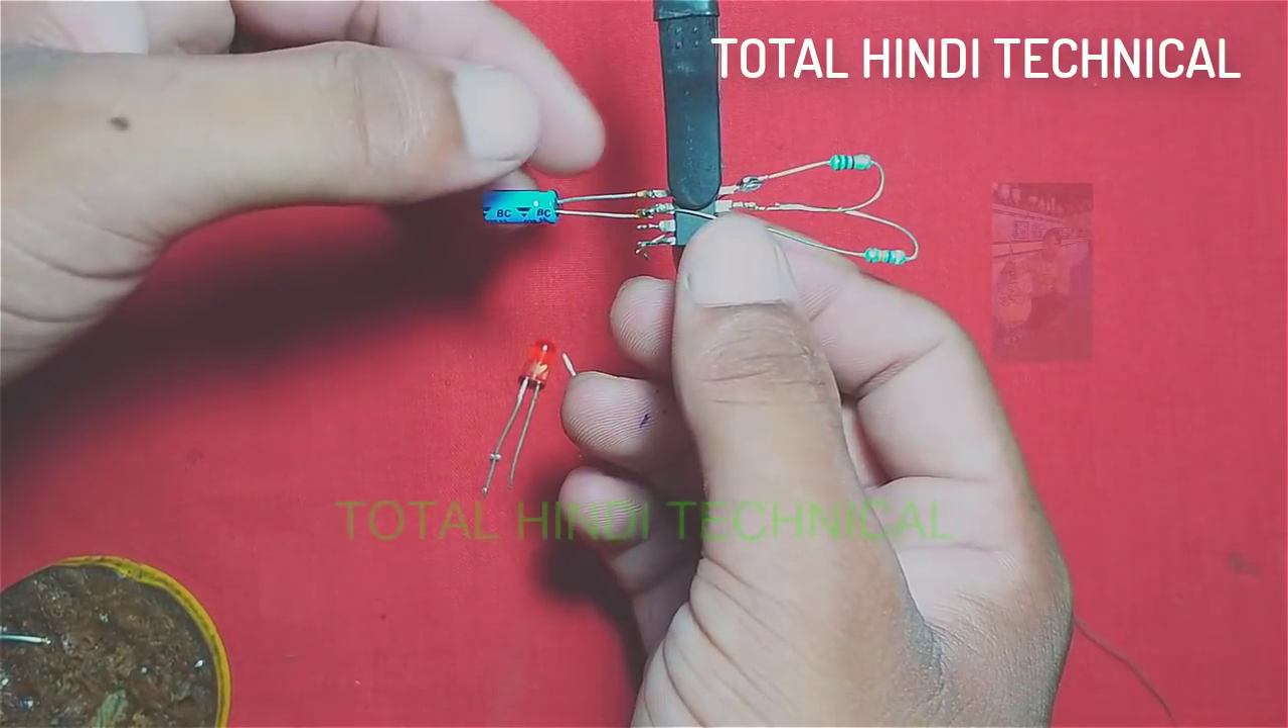तो दोस्तों क्यापैसिटर भी मैं यहाँ पर लगा चुका हूँ।